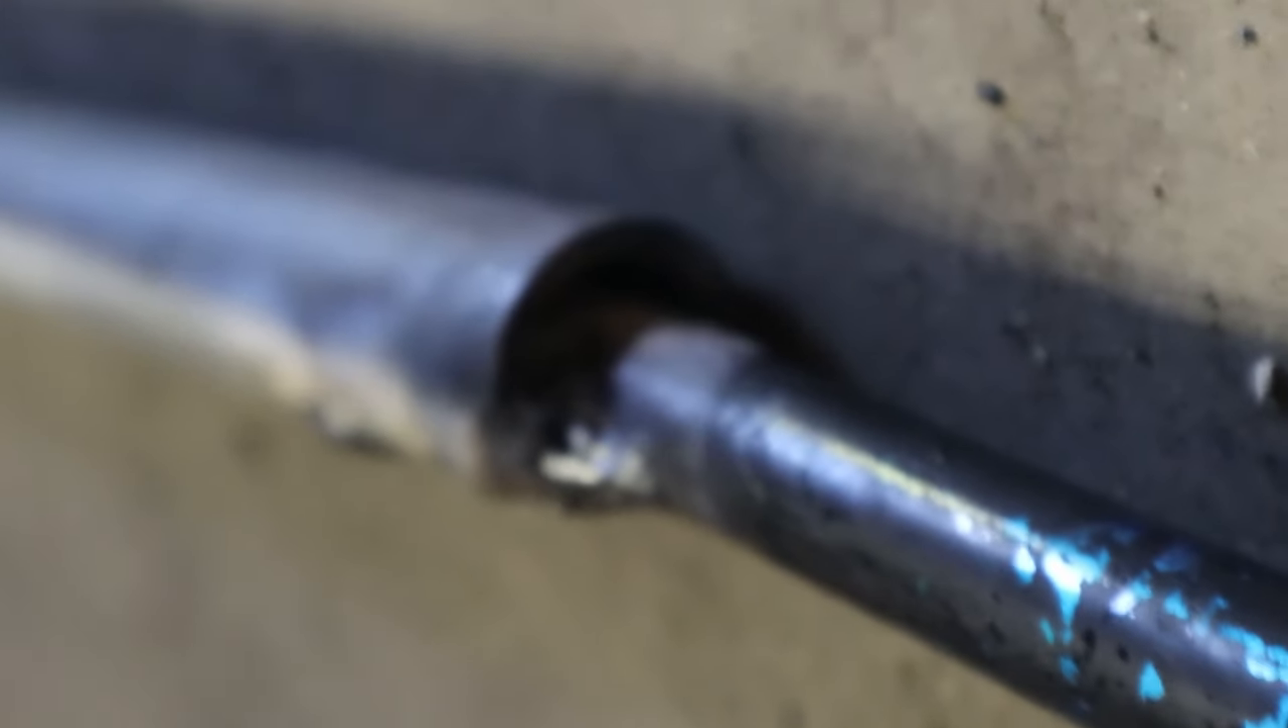There's a big old gap so I might just quickly weld that now see if I can weld that gap closed.